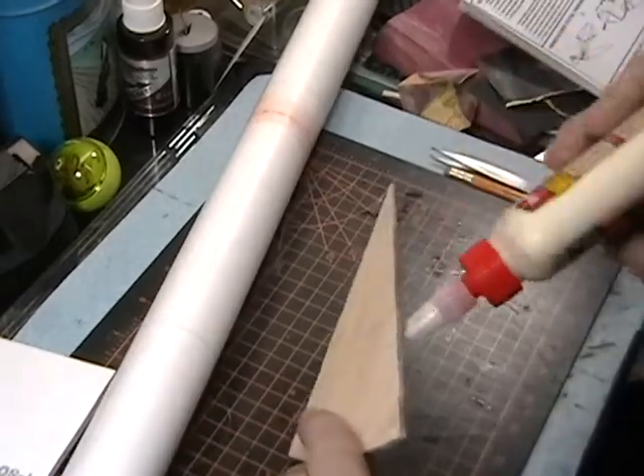Okay, we're now ready to put the fins on, which is one of the last things we're going to be doing.